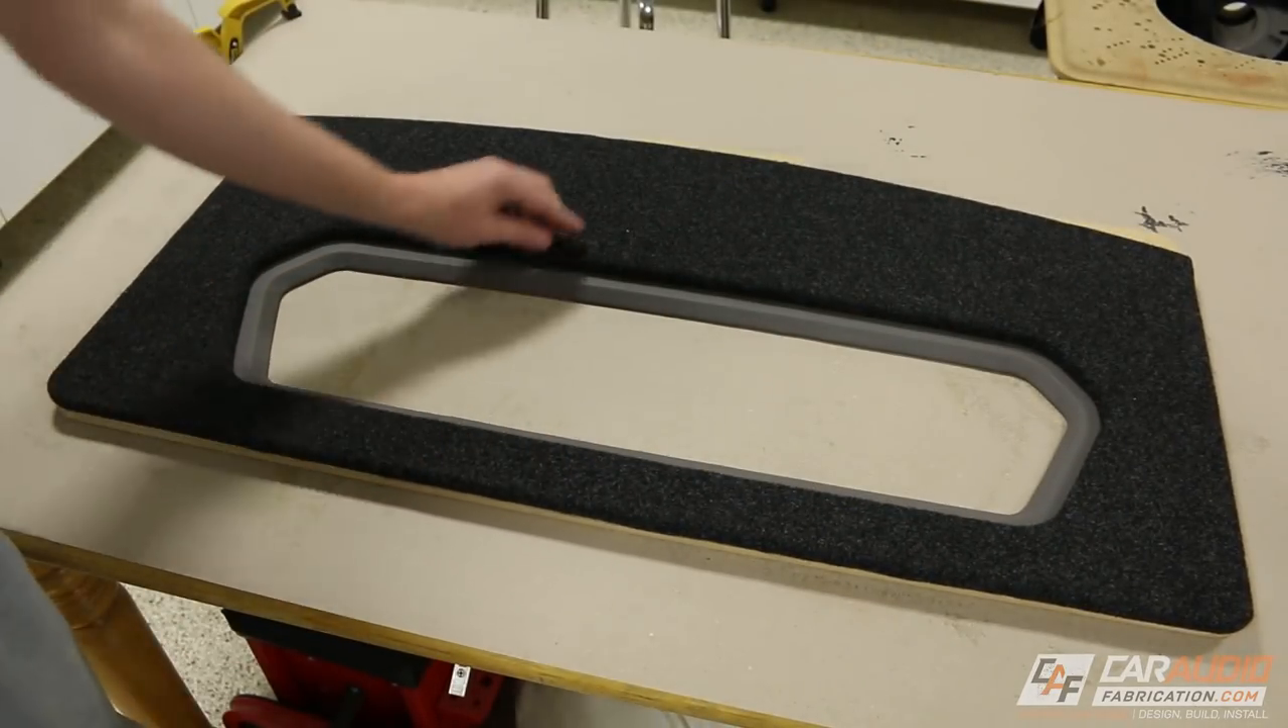I would say that's looking pretty cool, but we need to add that metal mesh and we also need to still do the LED edge lighting.